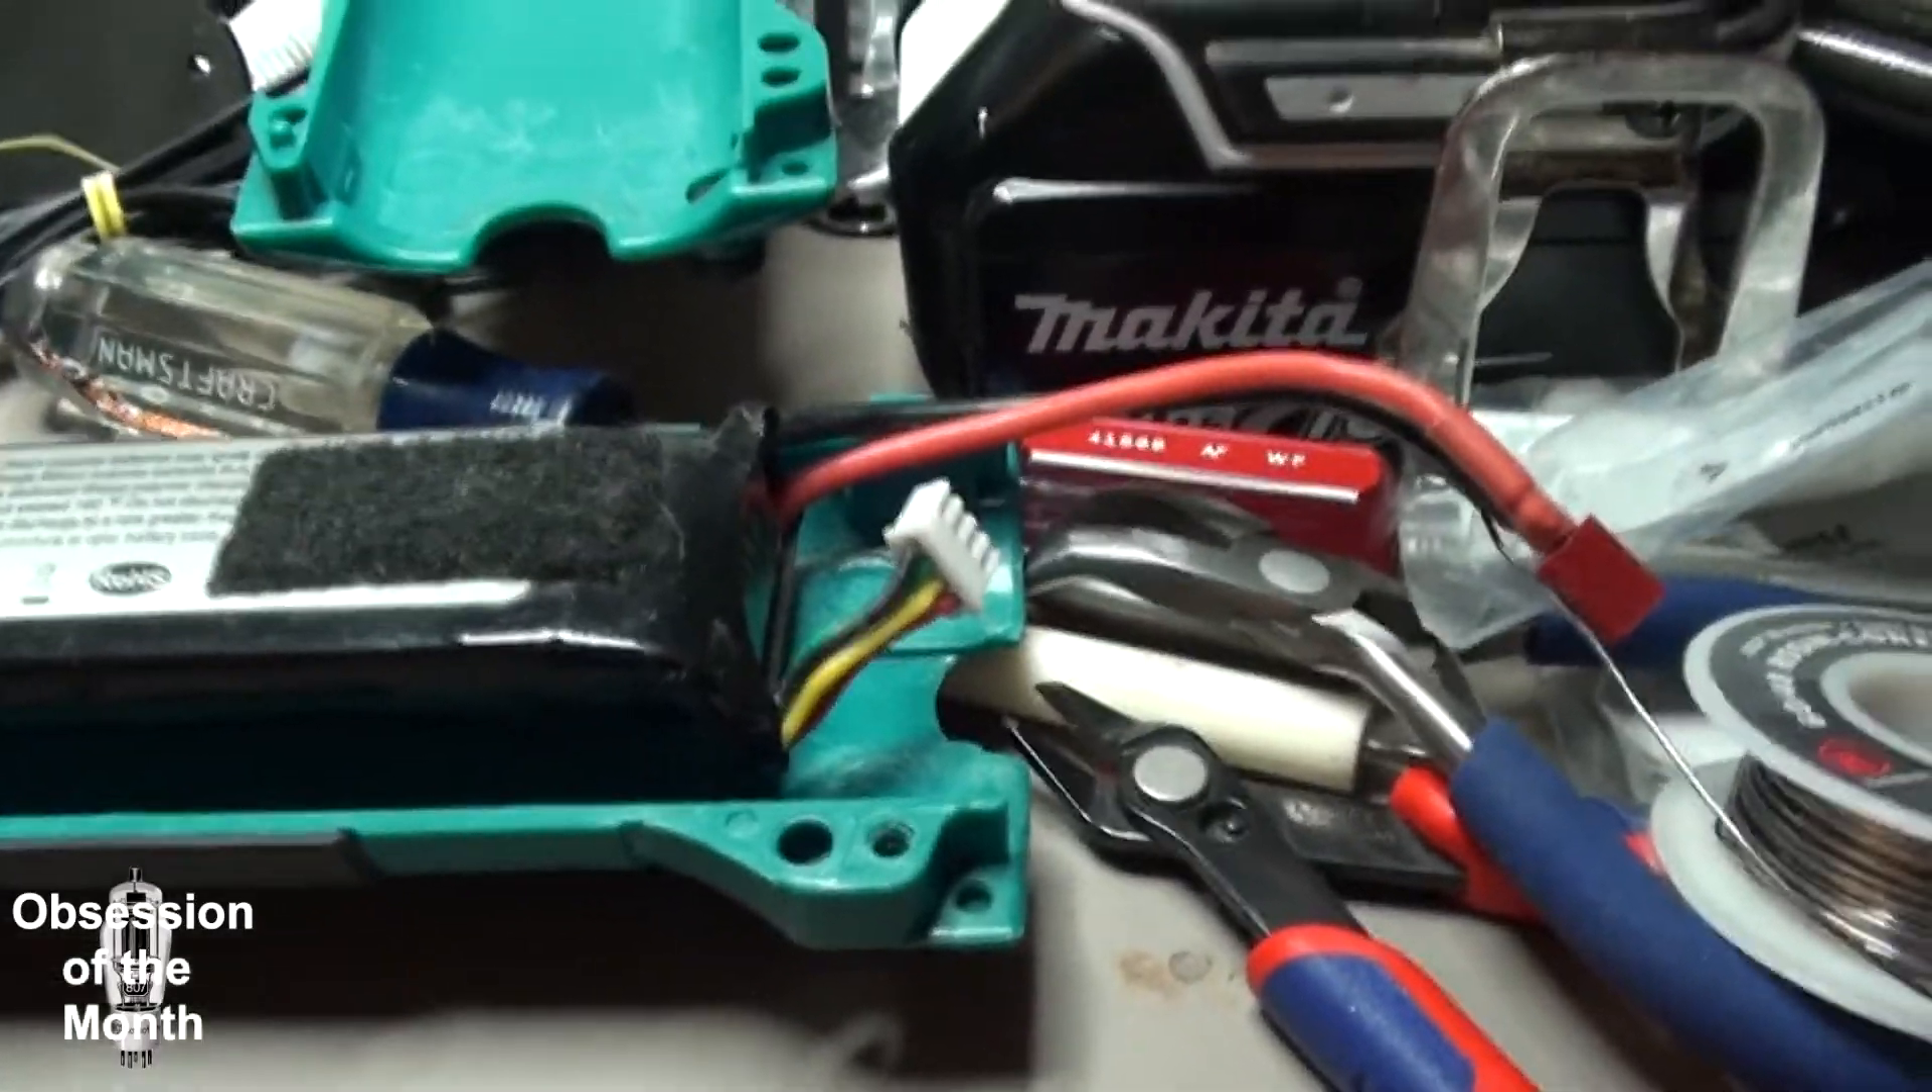The battery will fit in like this and there's just enough room in the end to put the connectors.